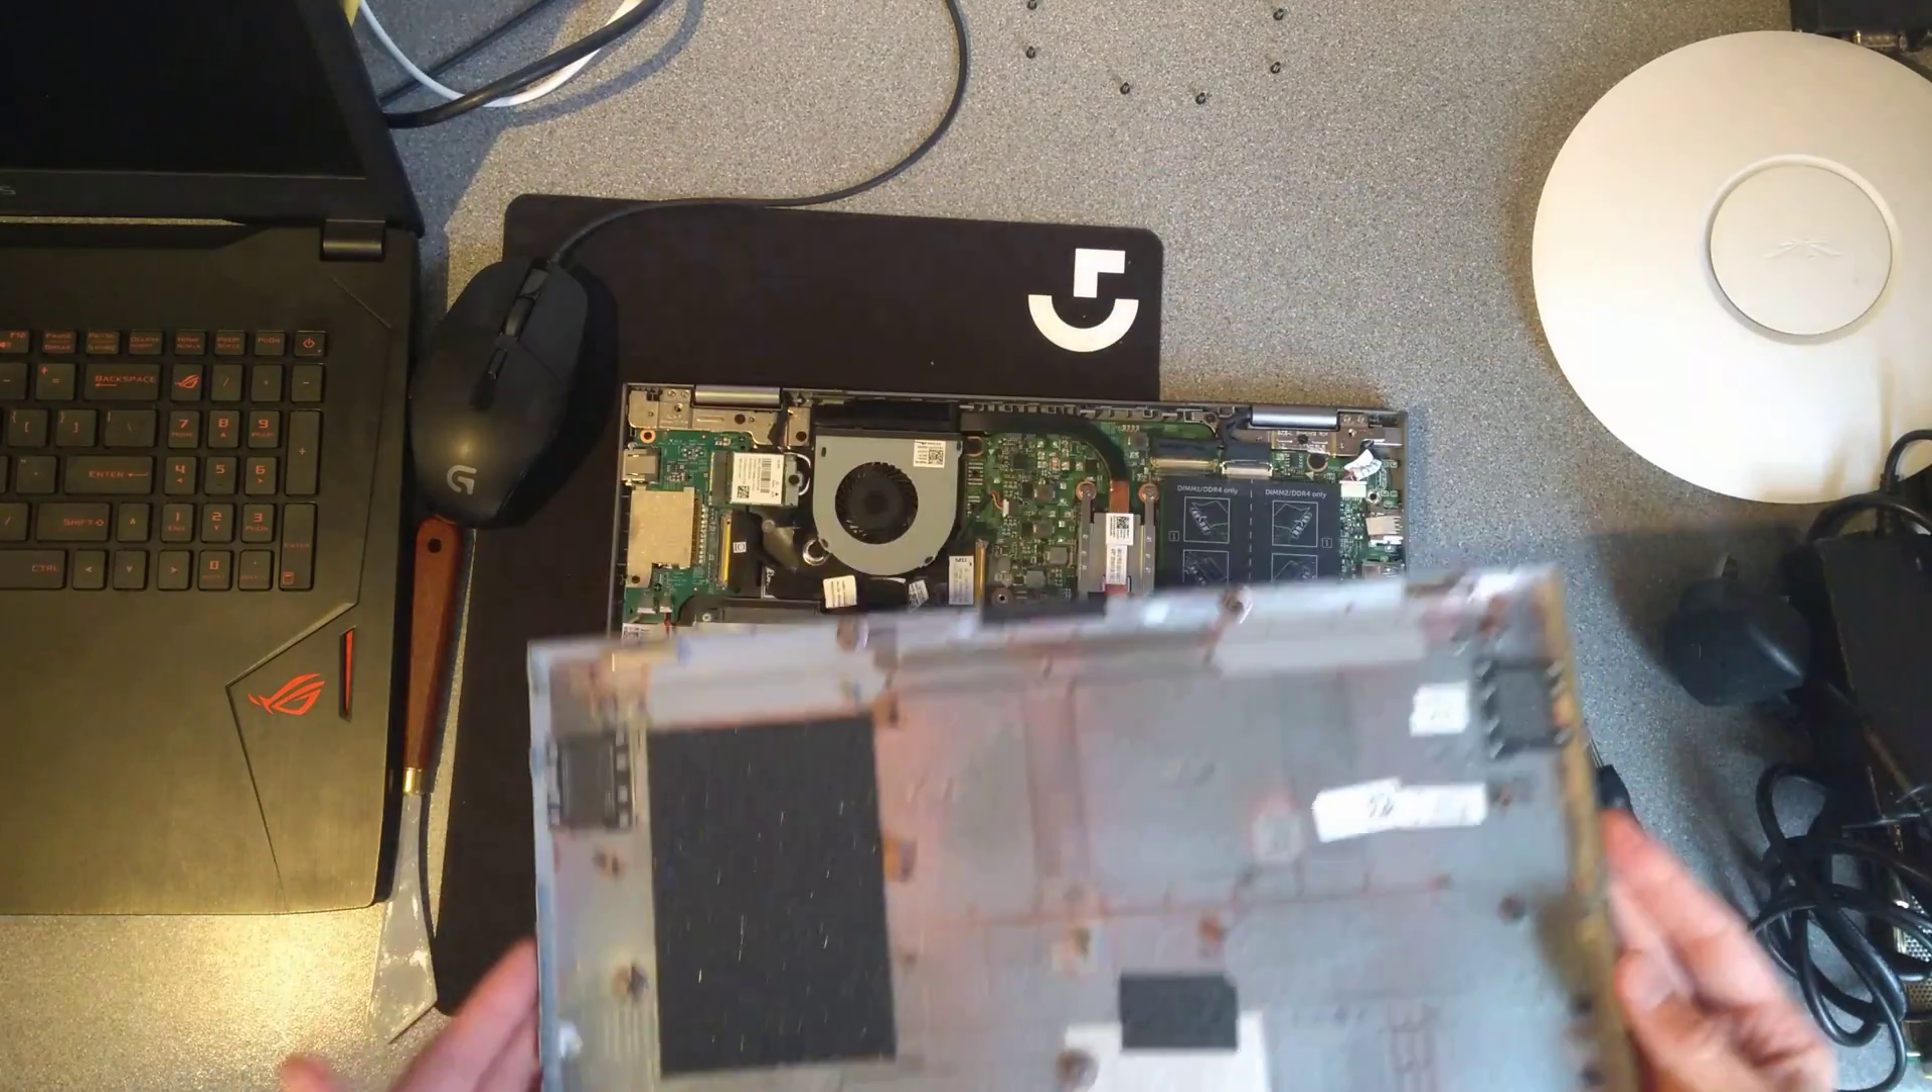And there we go, so that's the bottom cover removed.